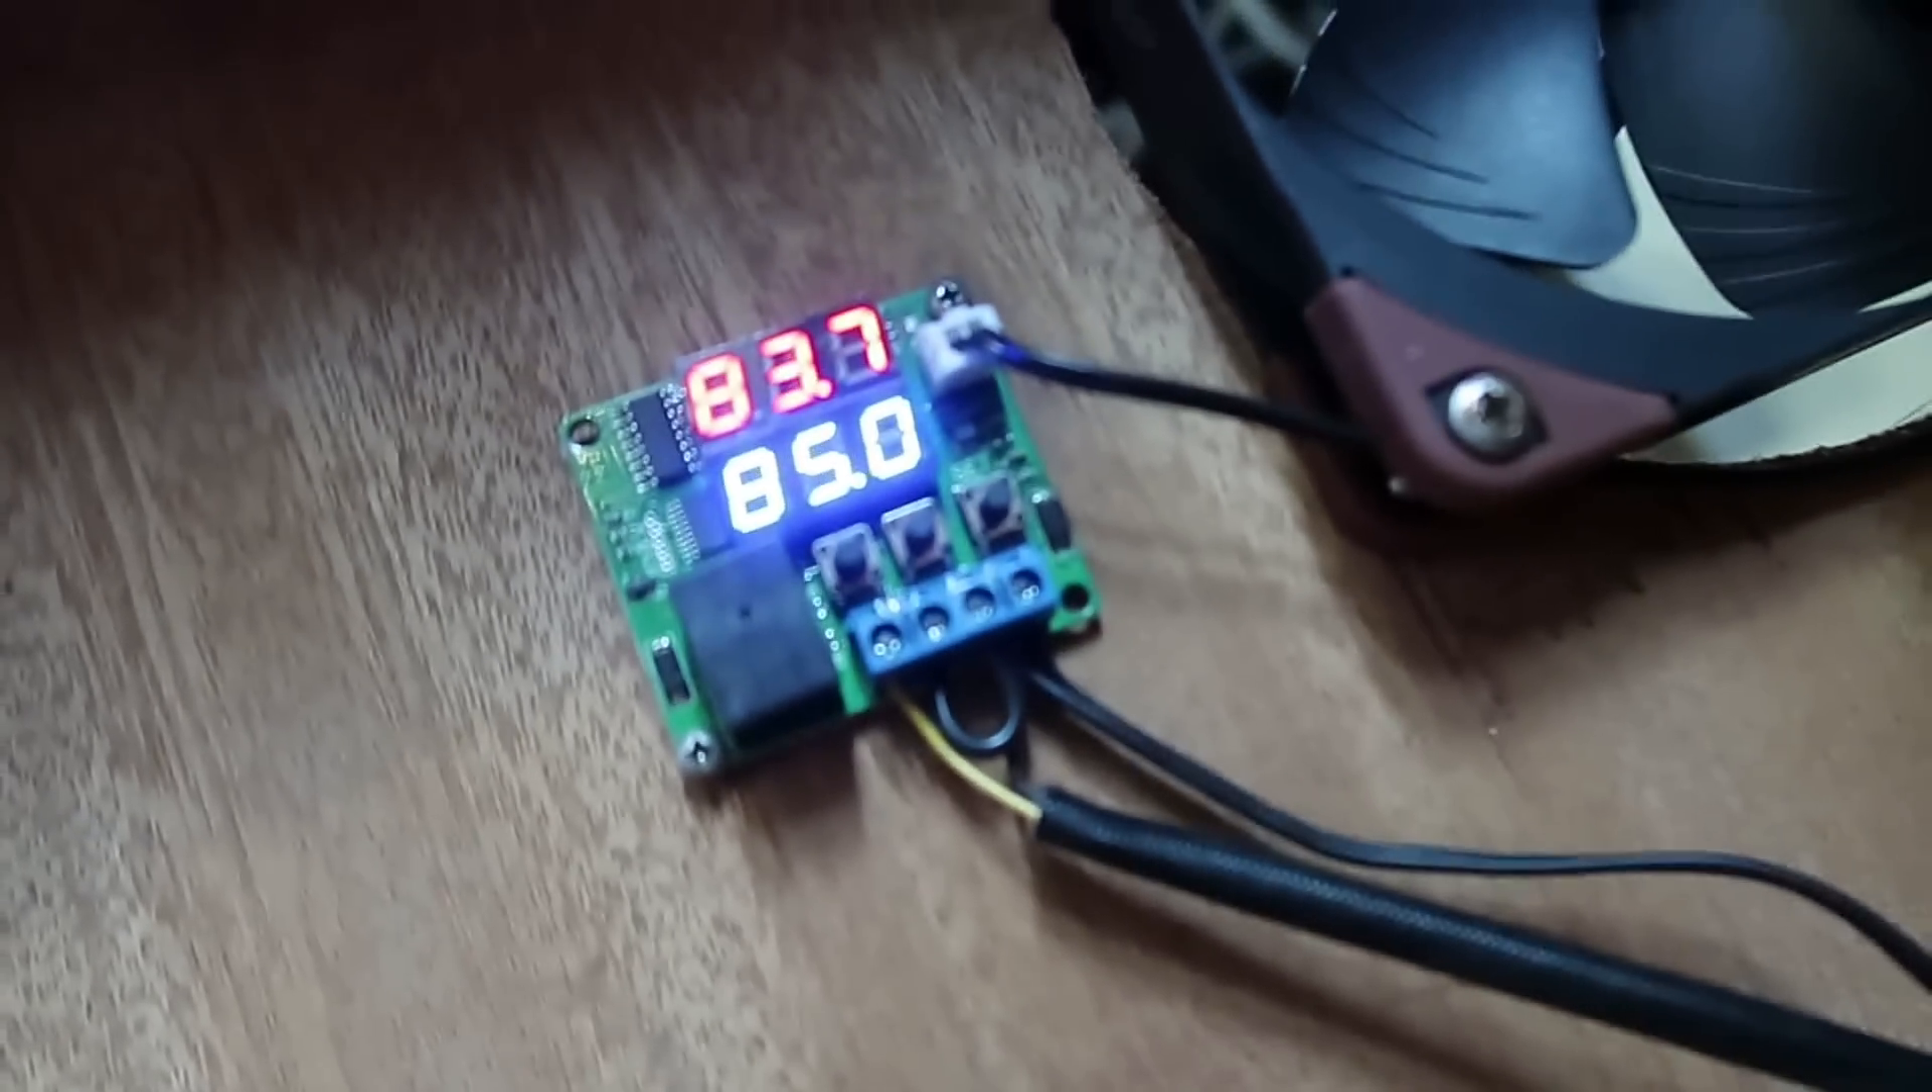So, the thermal switch is installed. It's wired up.